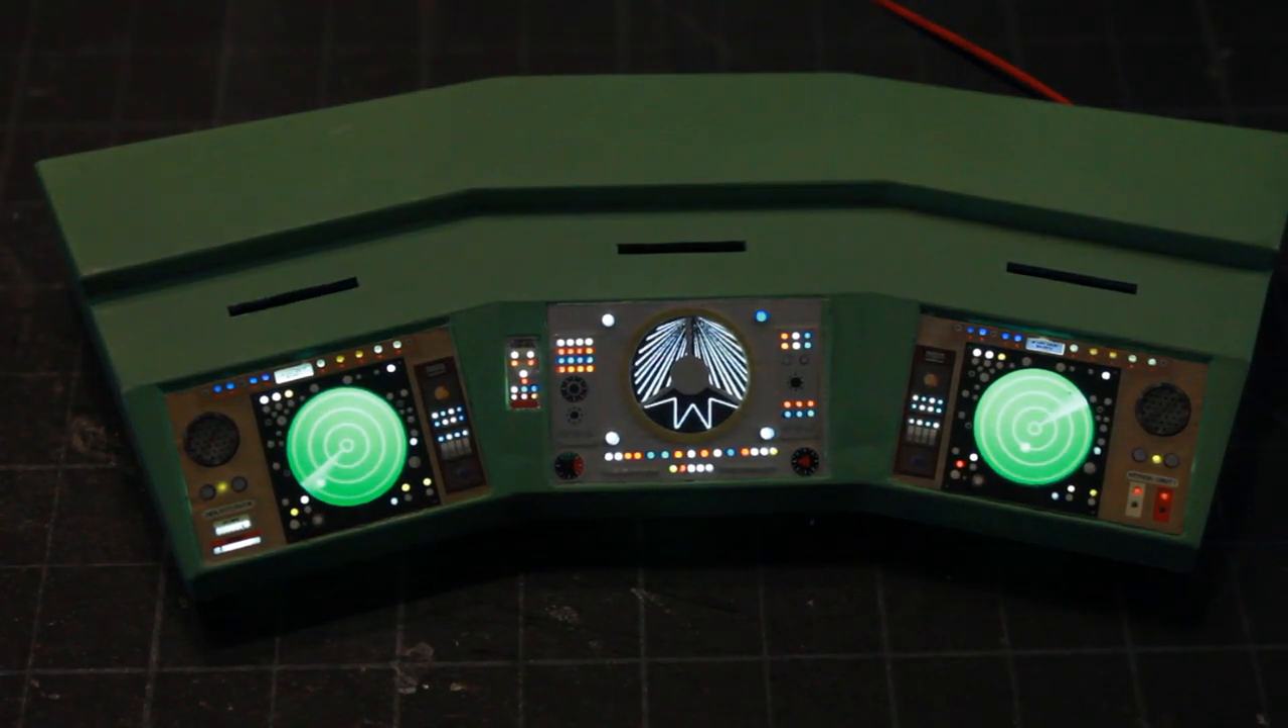So I have all three decals attached to the photo etch pieces and you can see here how that's looking.